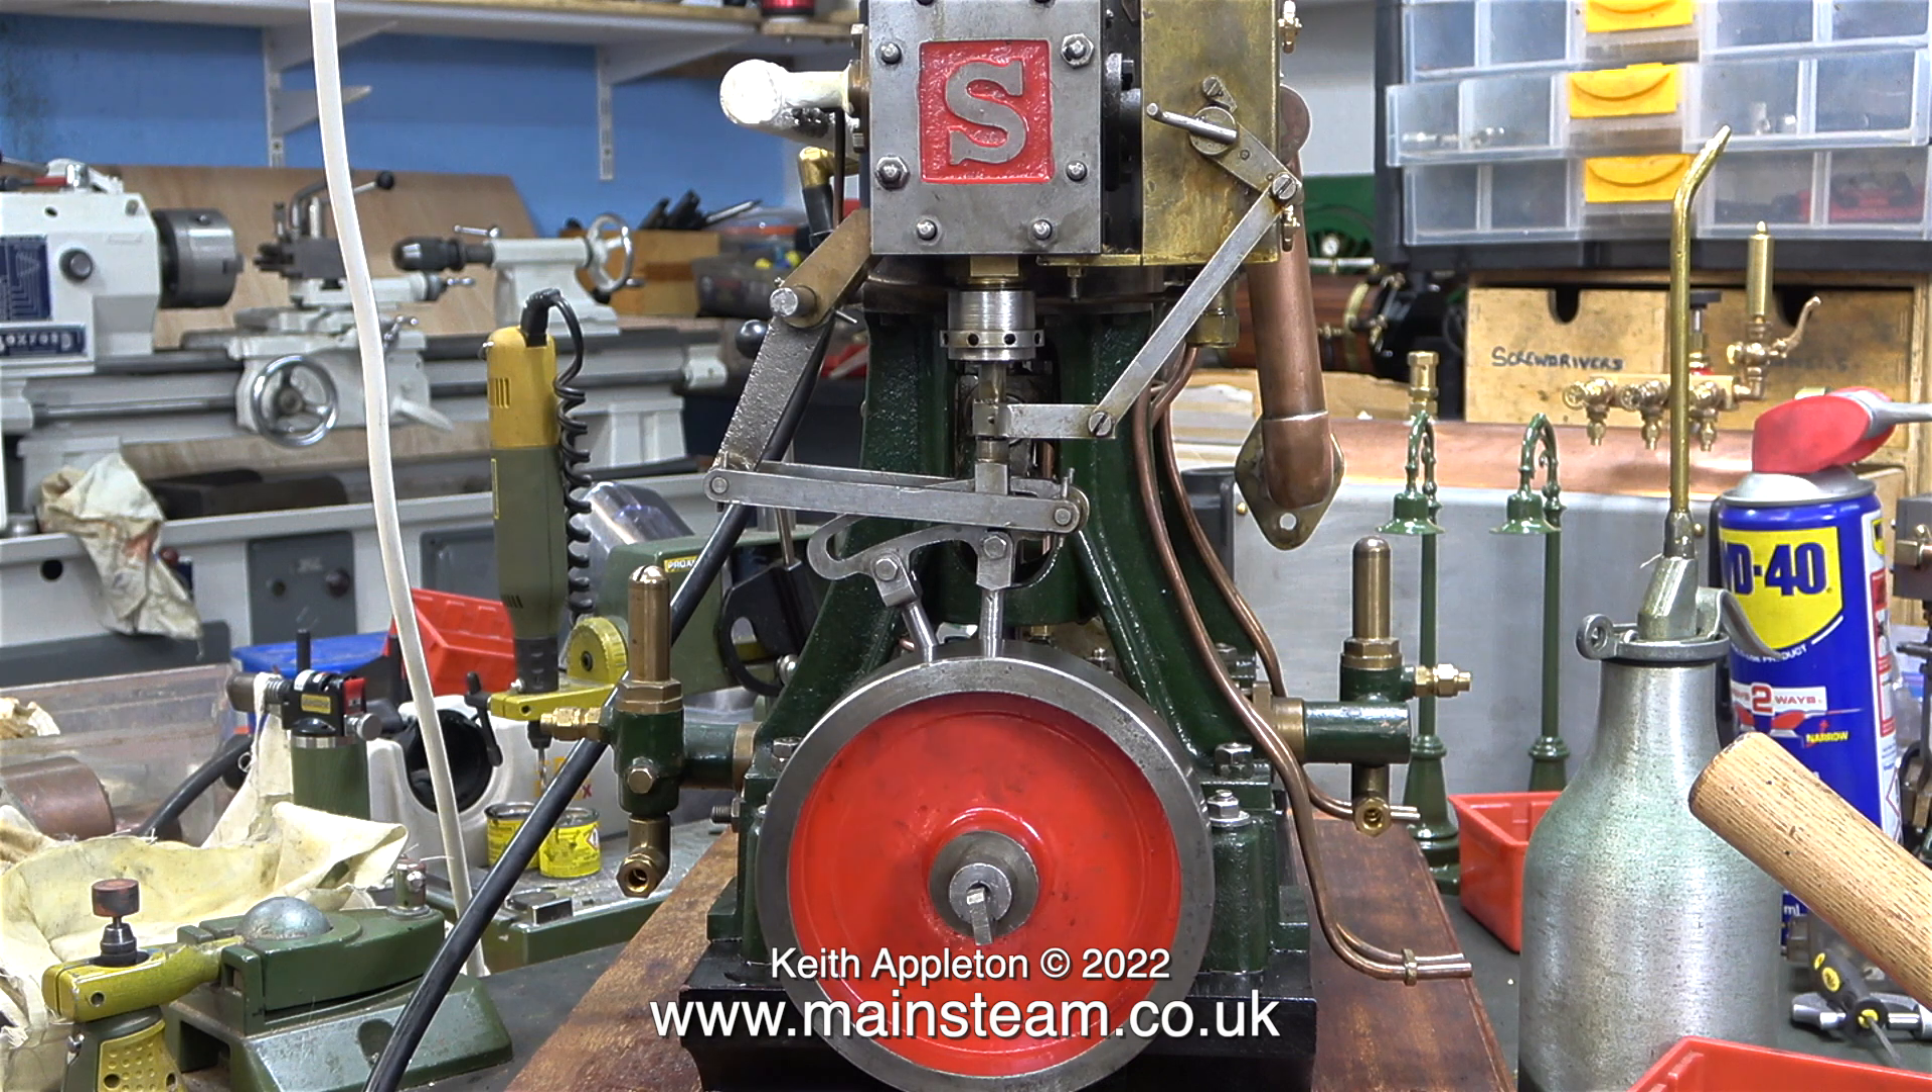The engine is all back together.